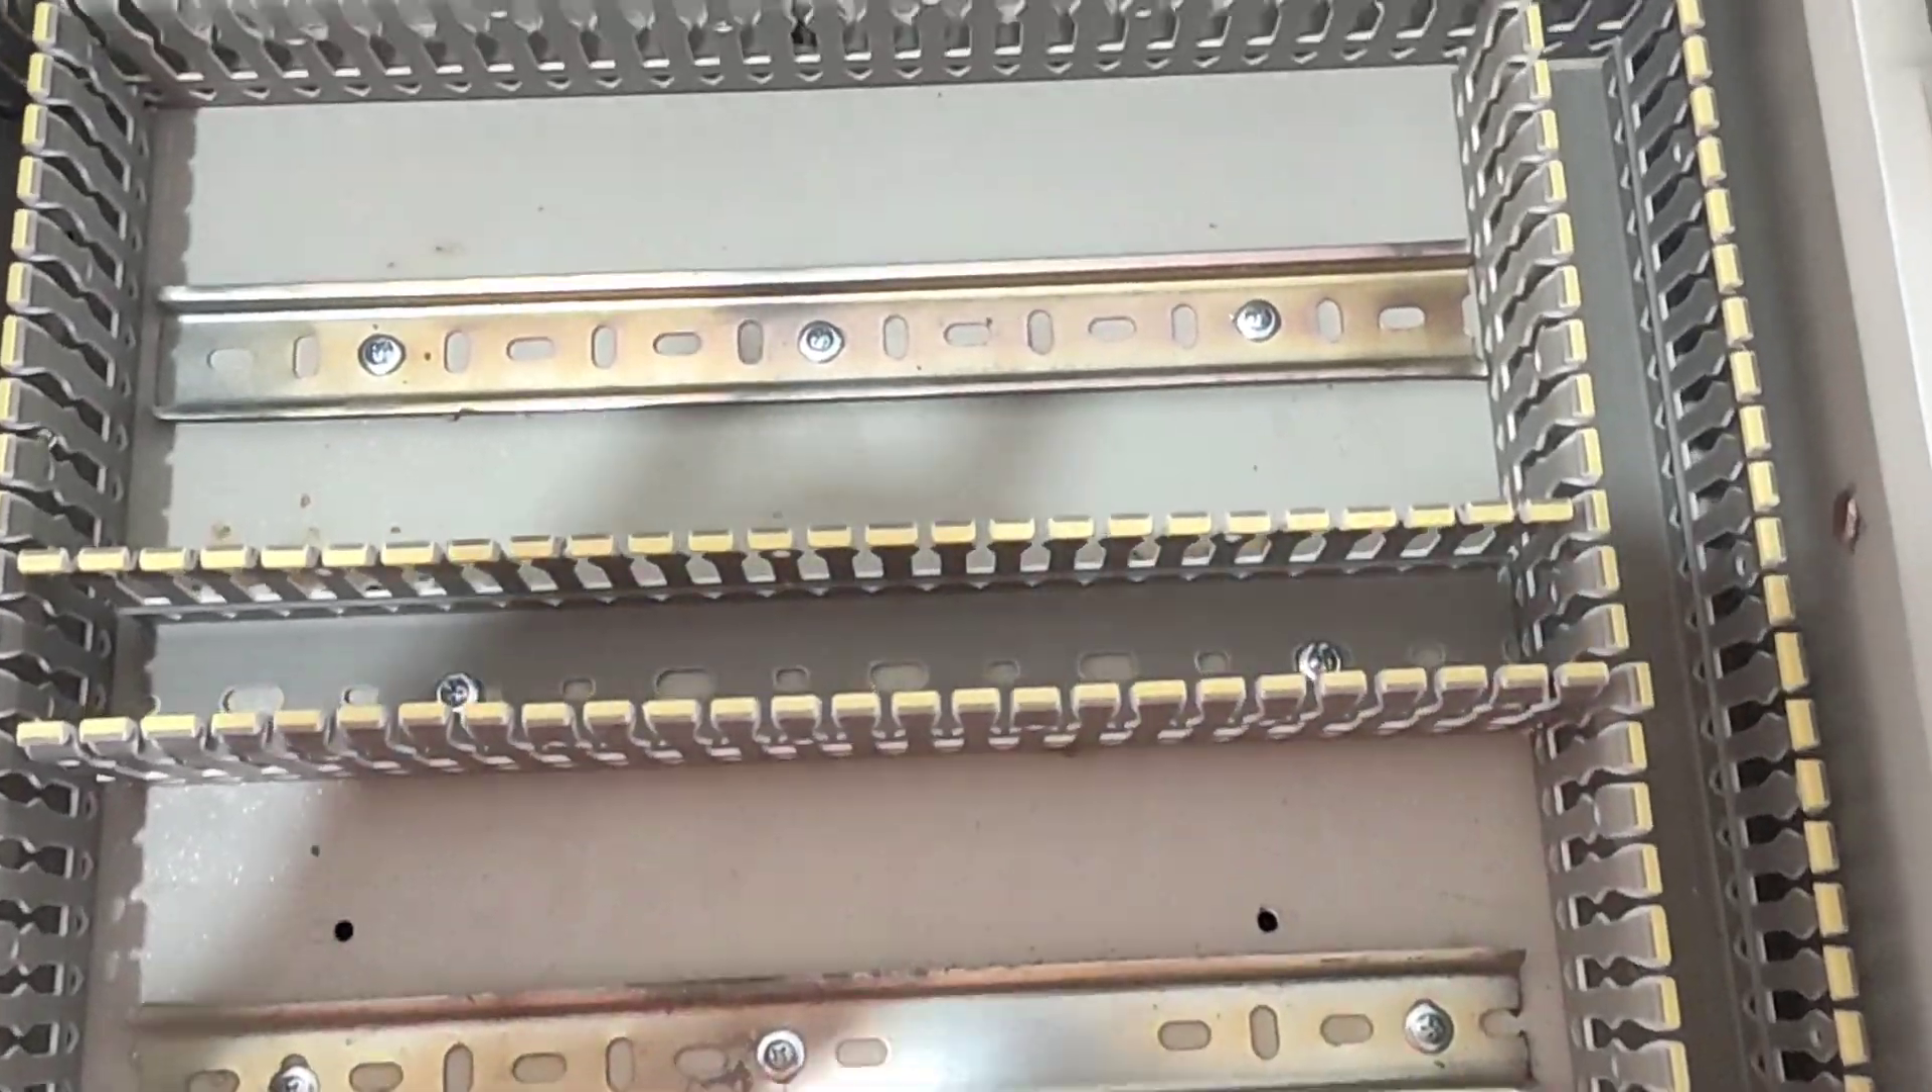Installation of rails and ducts is finished.